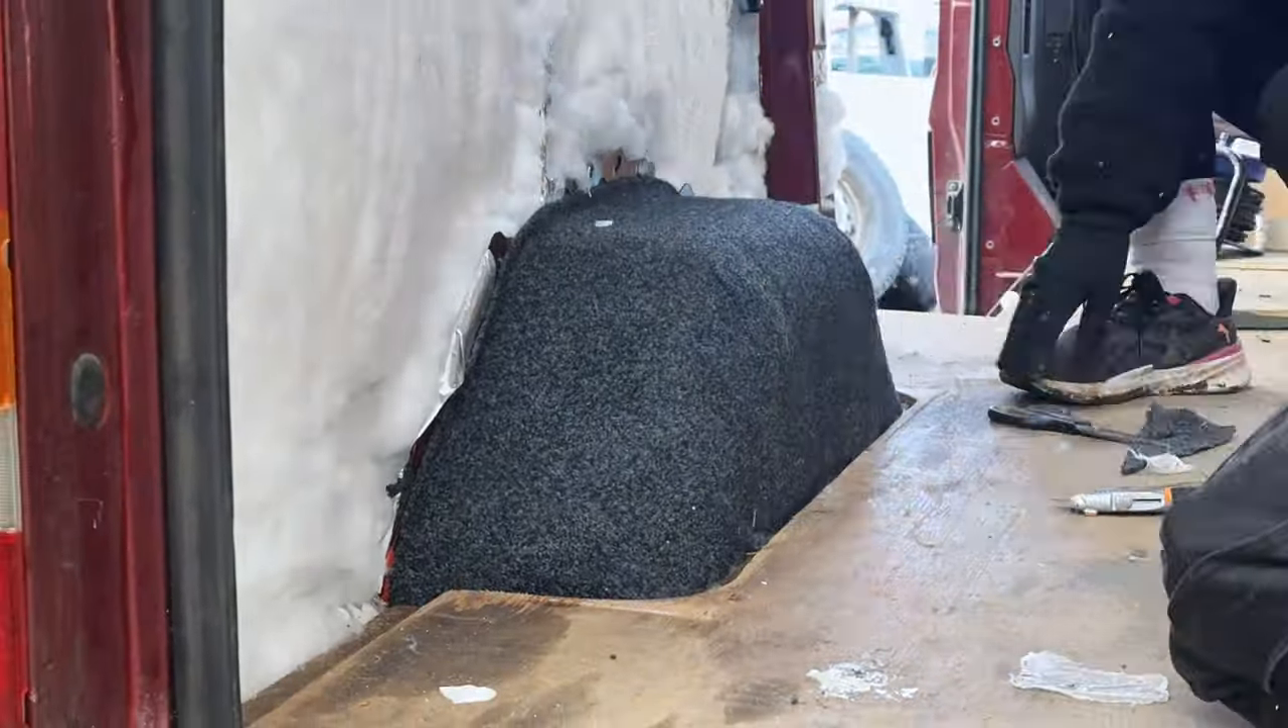Piece by piece we got one of the walls done but before moving on to the other side we realised it would be easier to carpet the wheel arches whilst the plywood was still off.